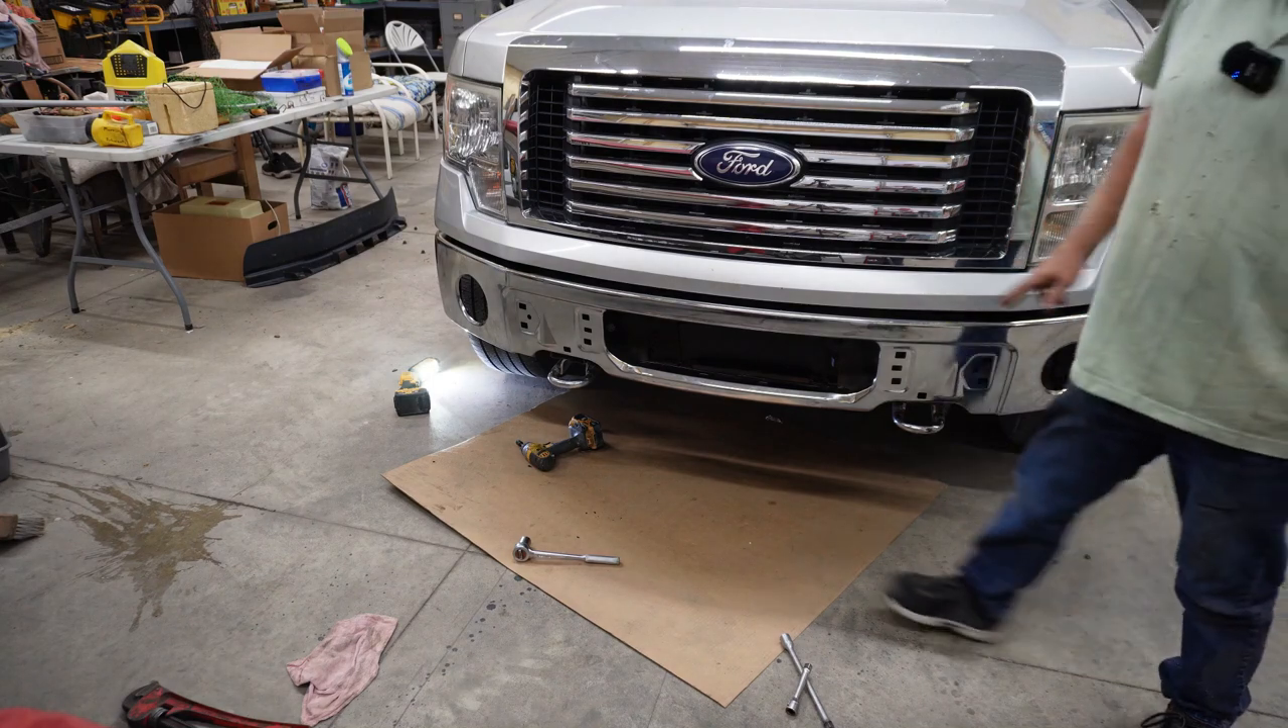But there you have it. The bumper is installed and I think it's going to look just fine.